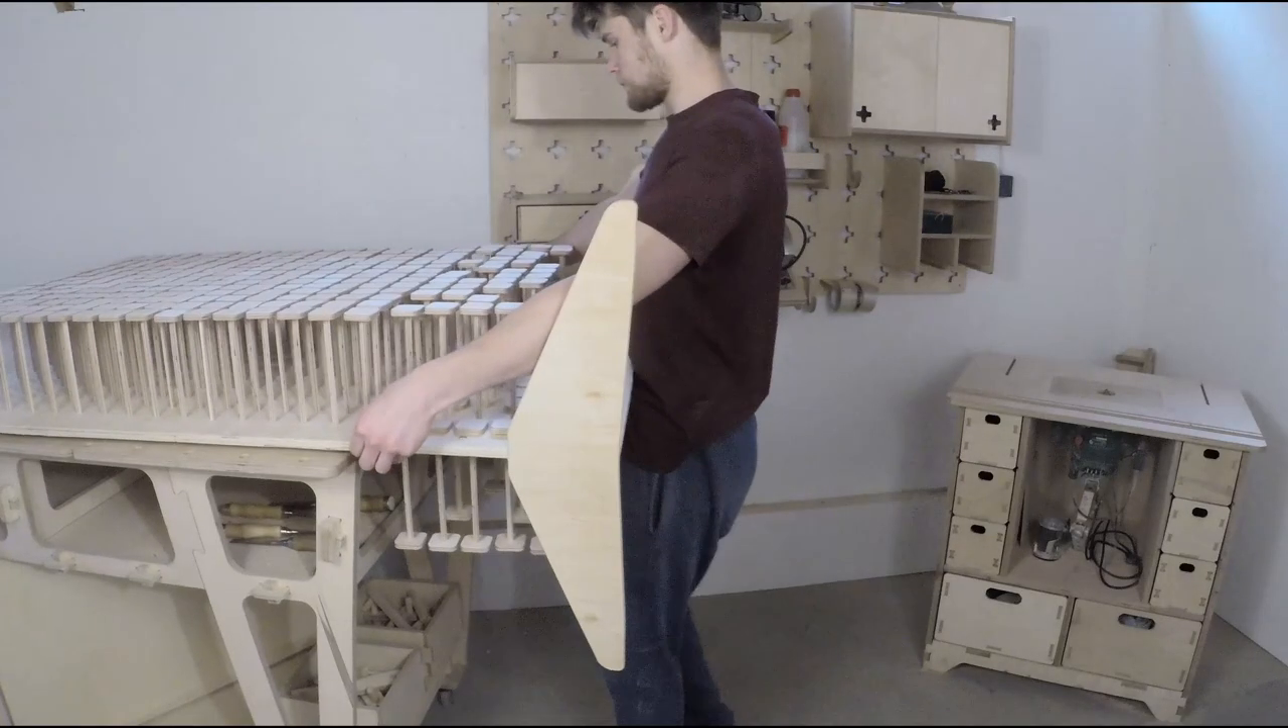Finally all of the pins were in place and we could reattach the leg components and put the pin art wall on the floor.